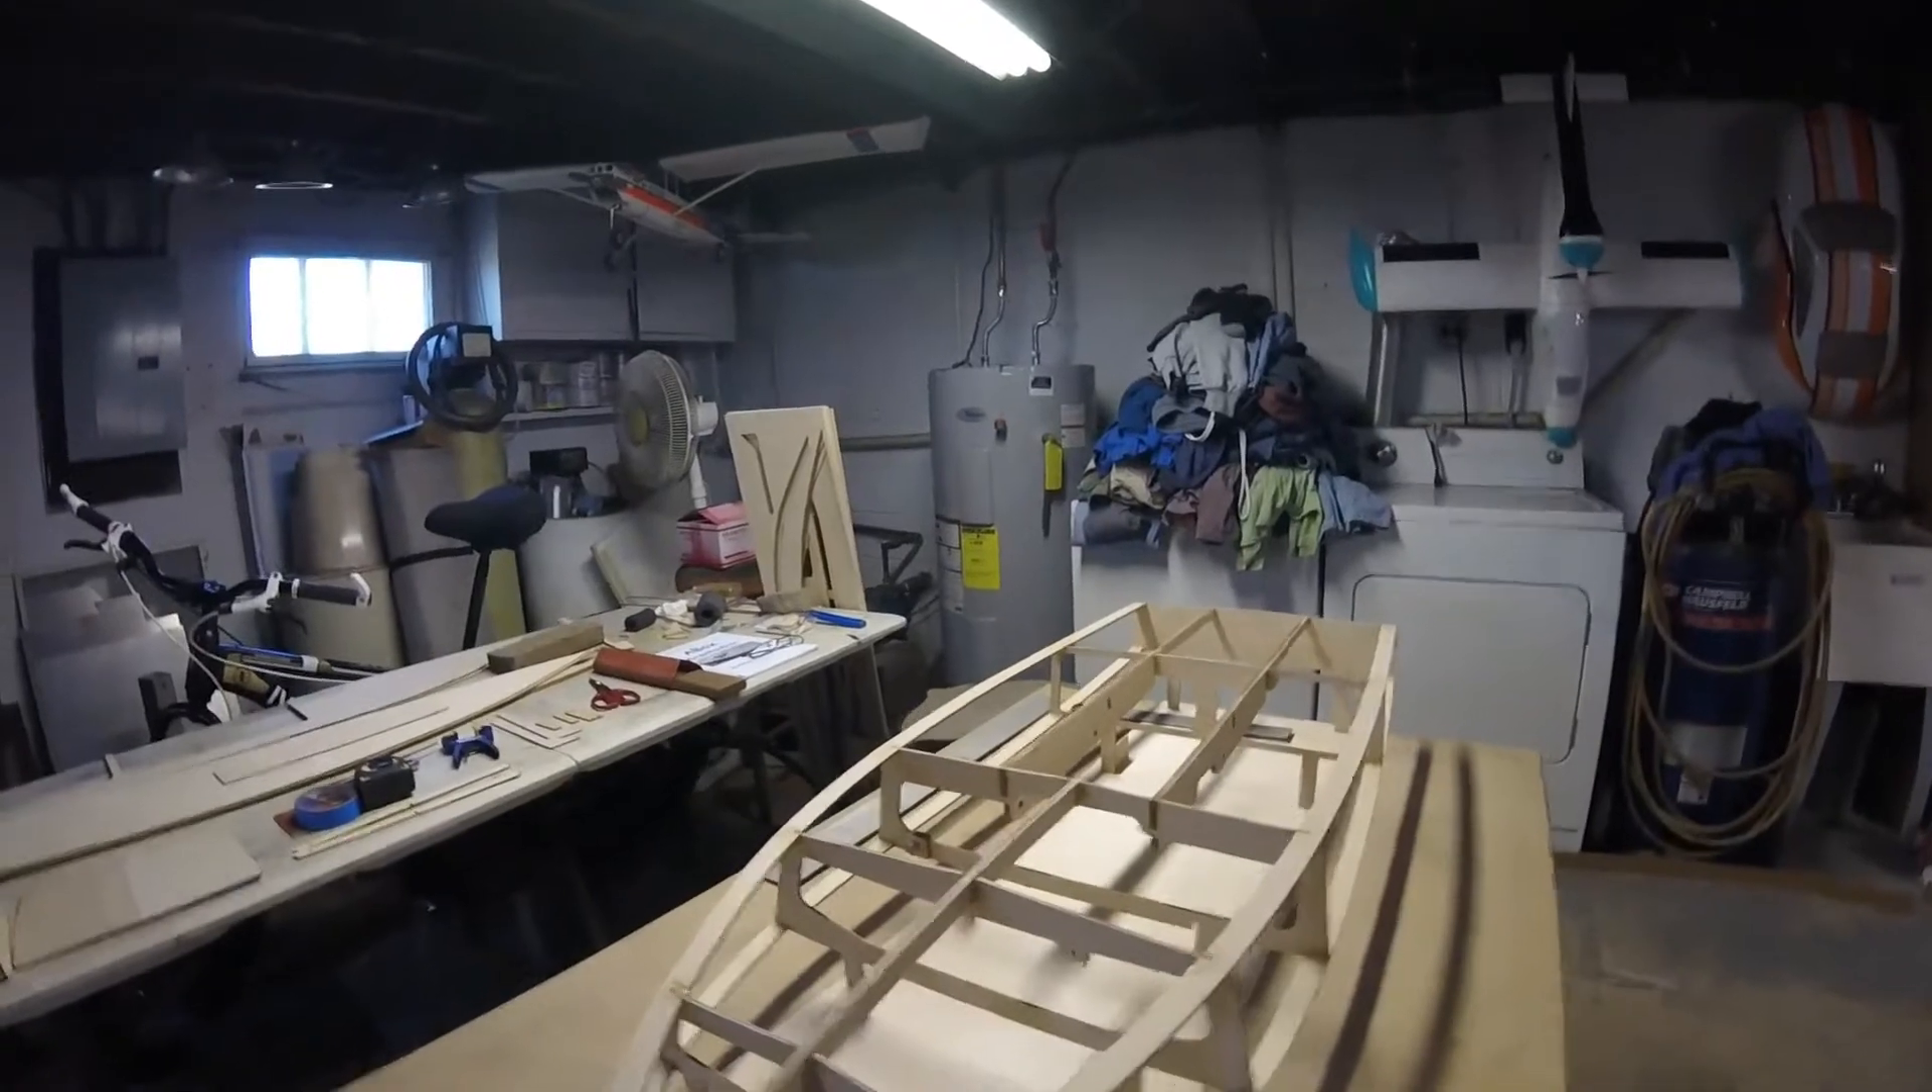Basically the skeleton of the boat is pretty much there.